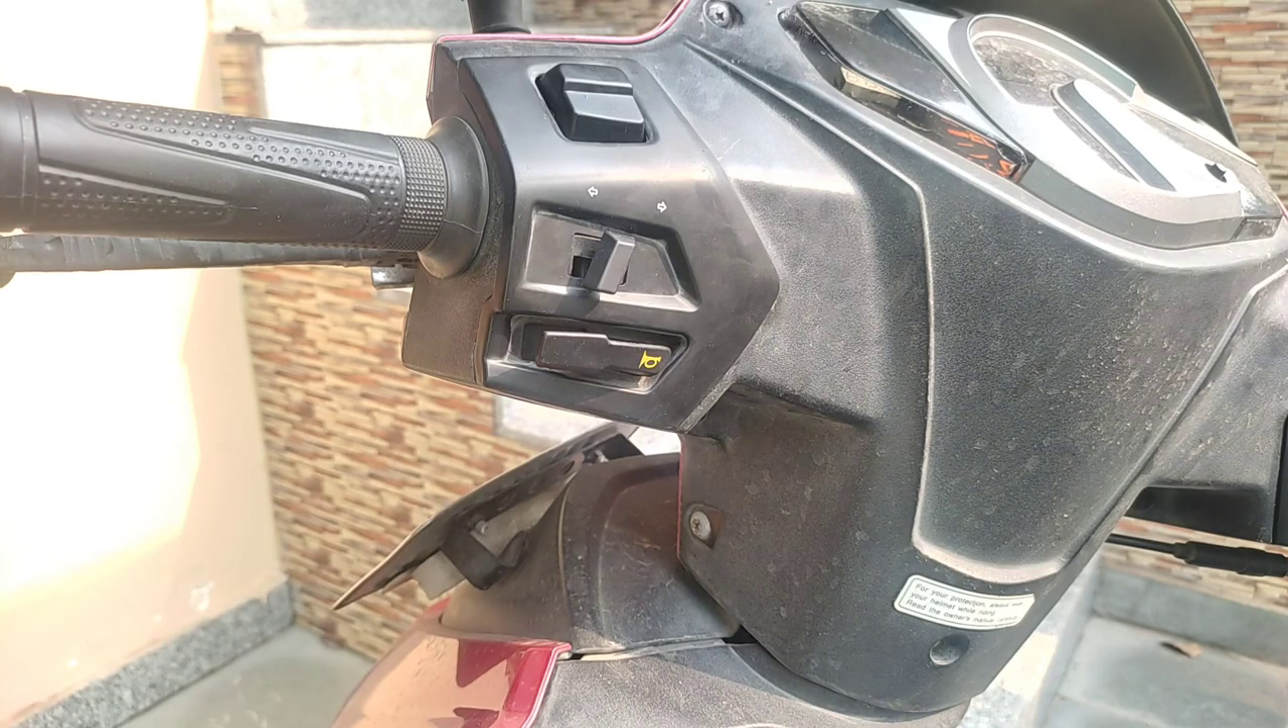तो यहाँ पर सारे स्विचे लग चुके हैं।